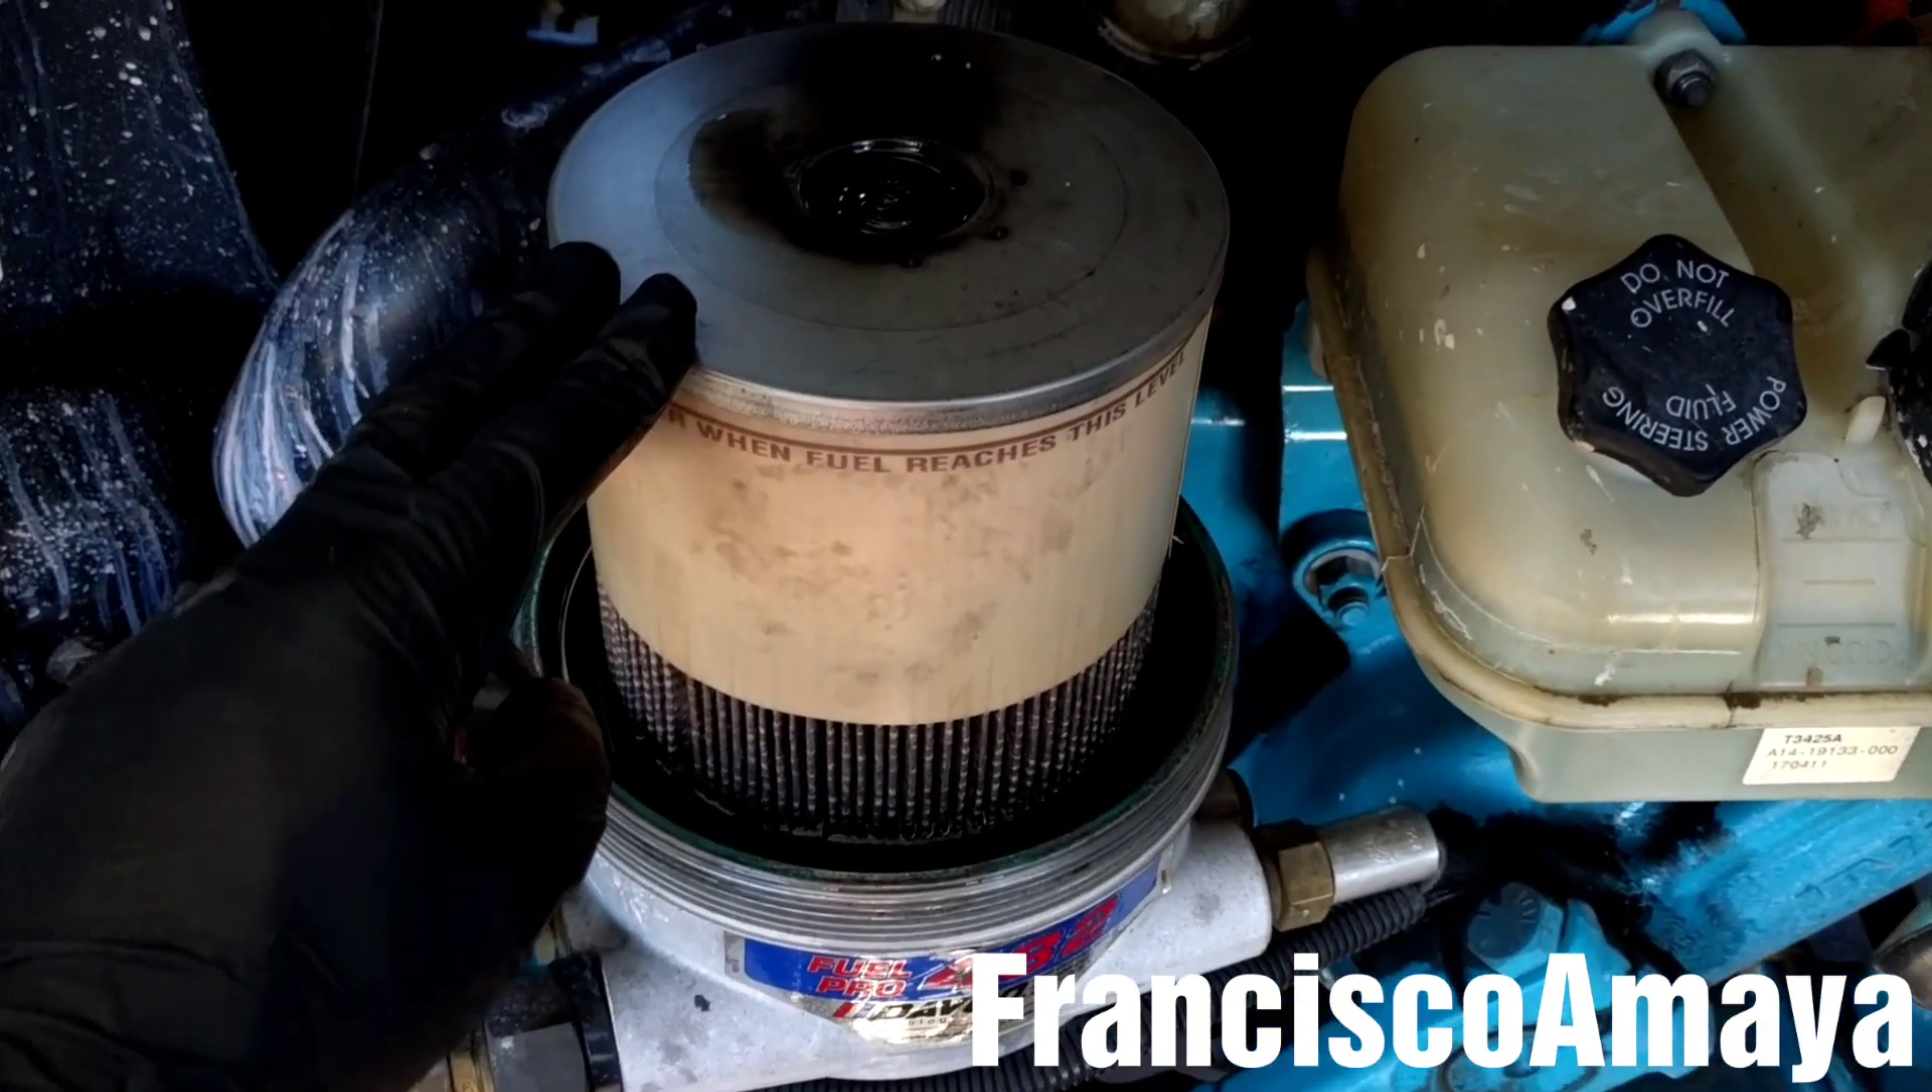With the fuel water separator housing out of the way, I can remove the fuel water separator while pulling it up like this.